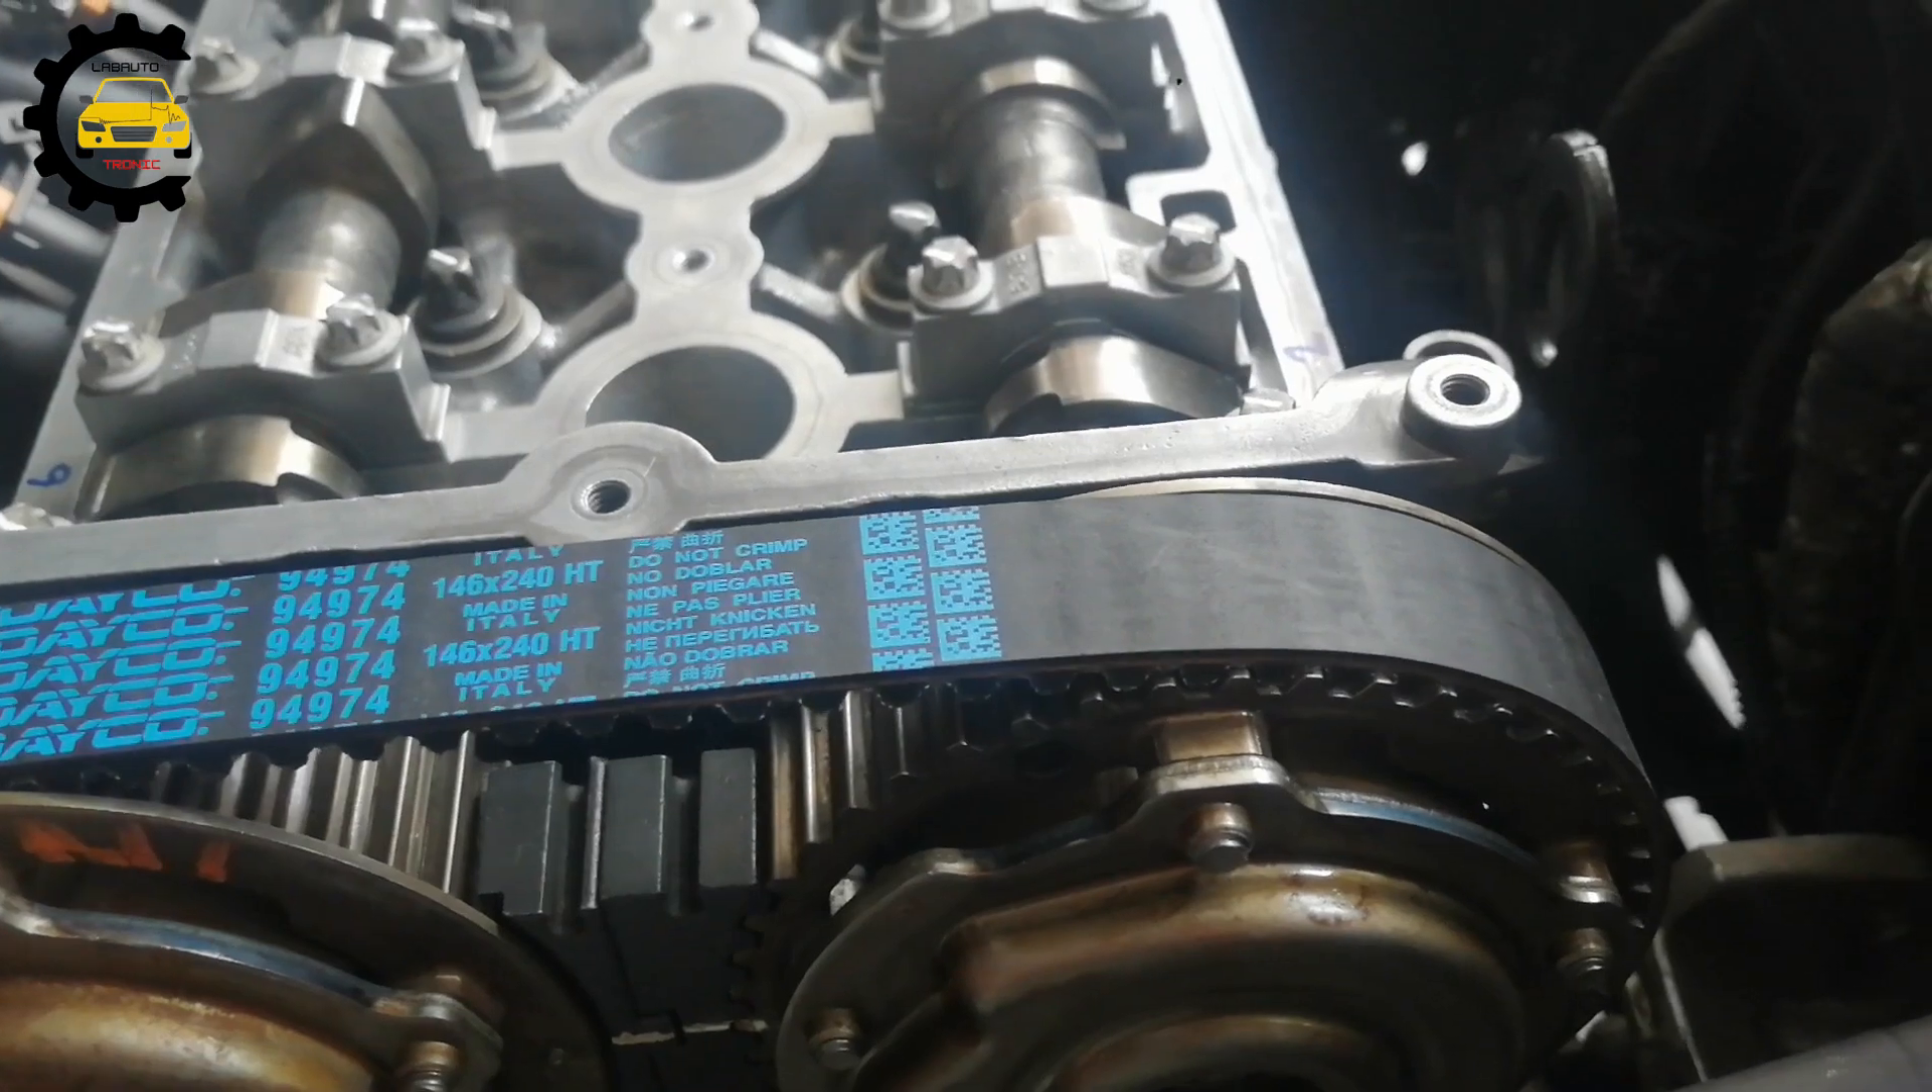Está colocada ya la correa de la distribución. Está ahí. Ya le vamos a hacer el ajuste.